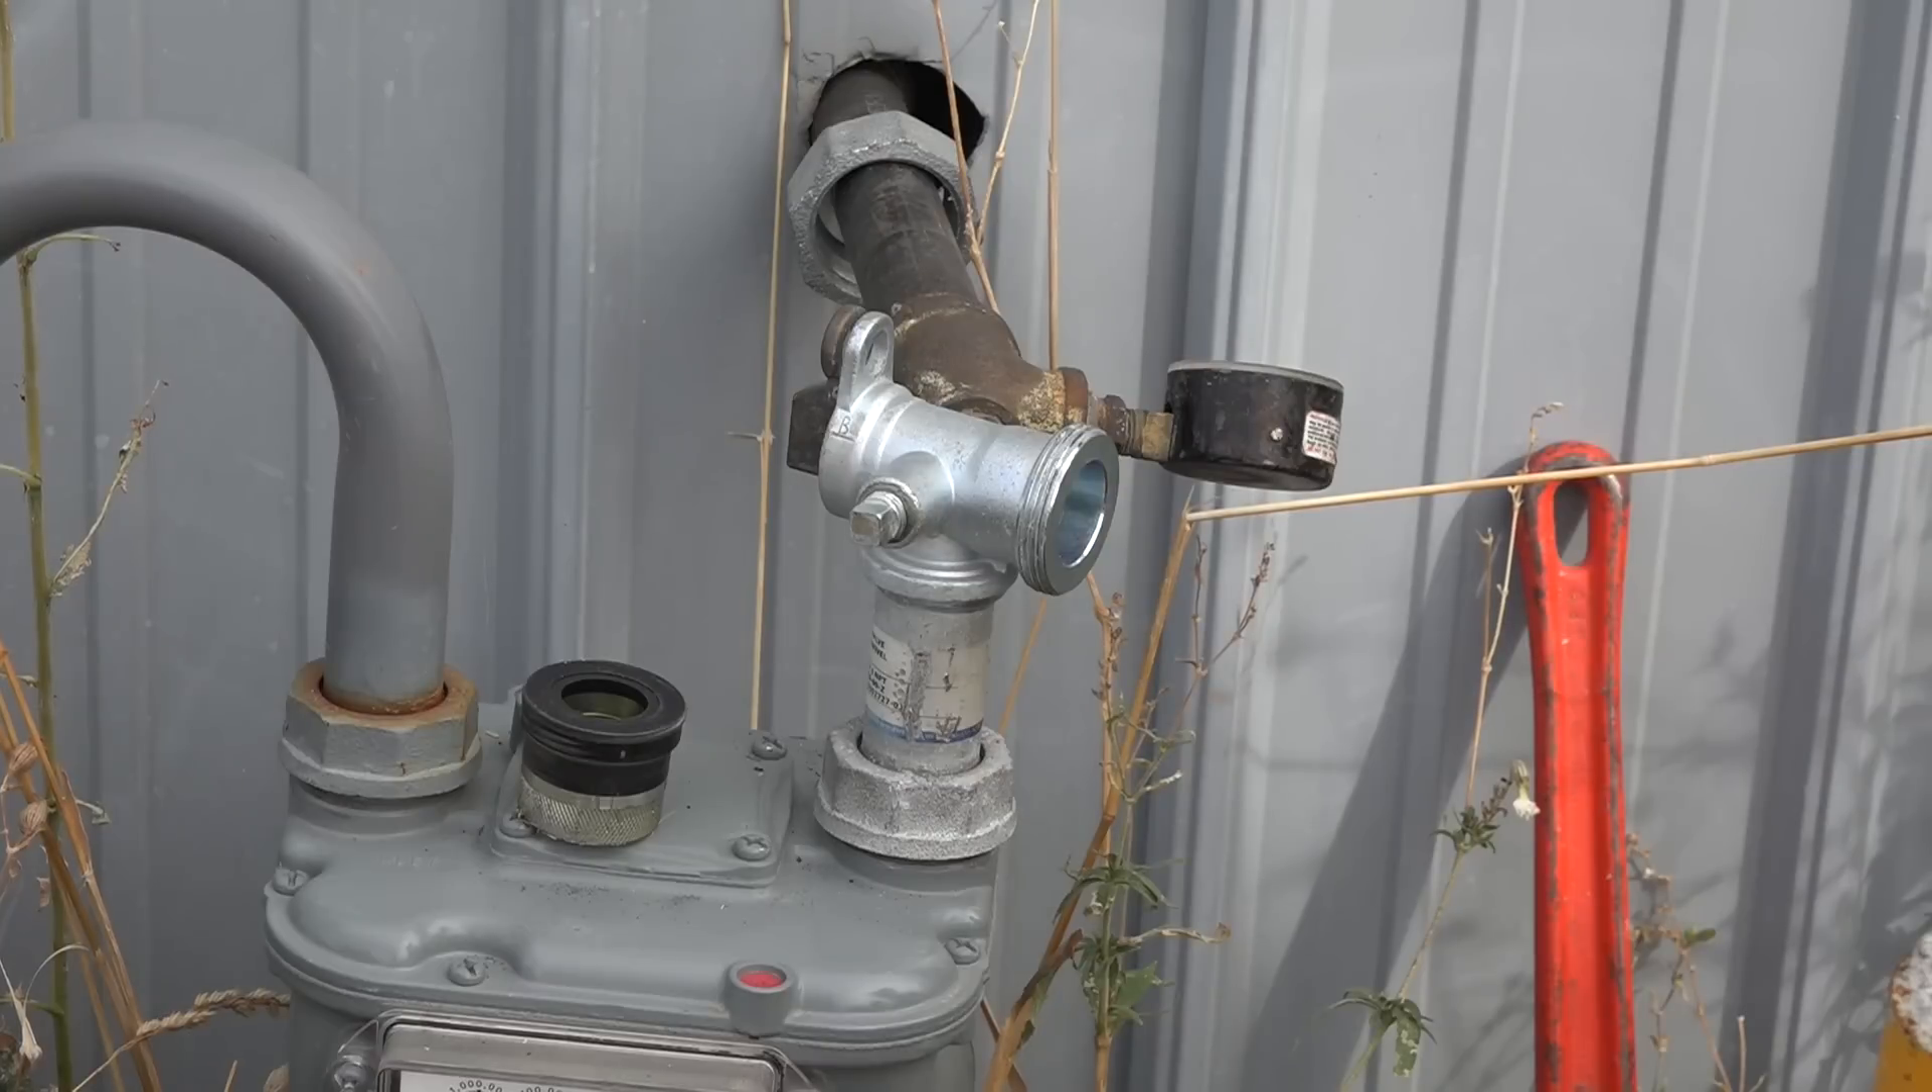Okay, you can see here, I put my gauge on.